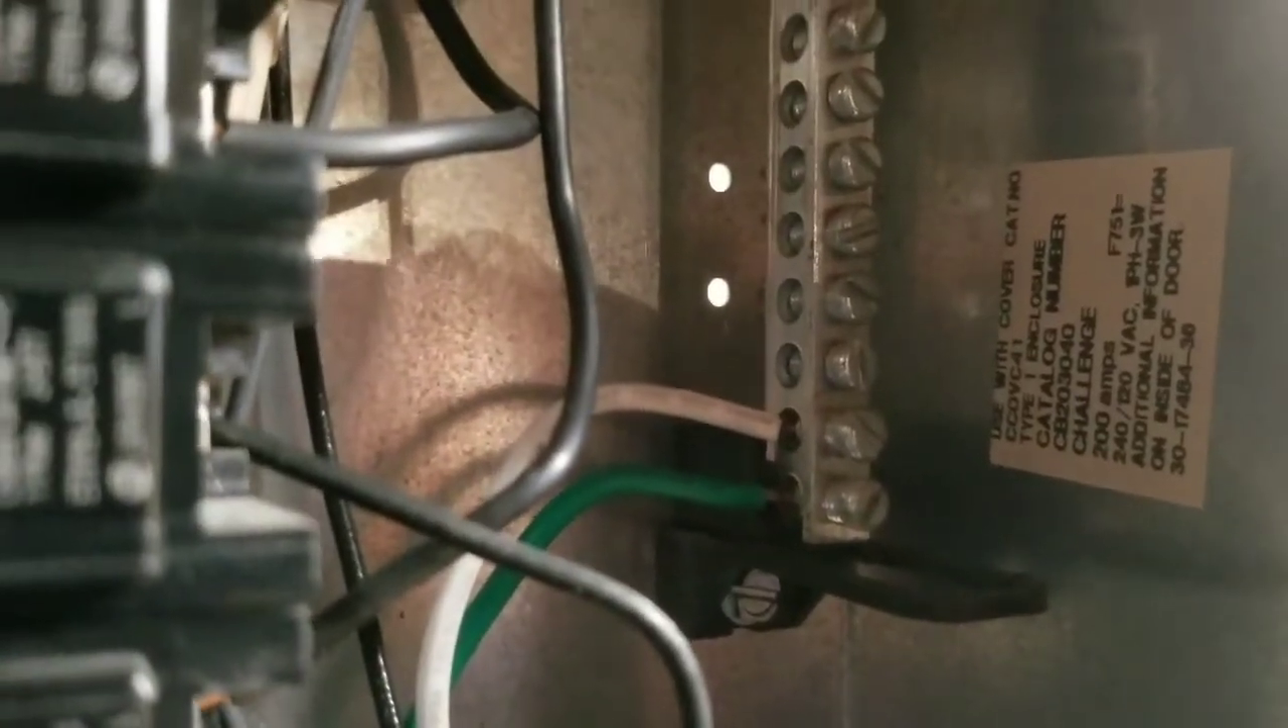I also took the neutral and ground and tied it to the neutral bus bar.